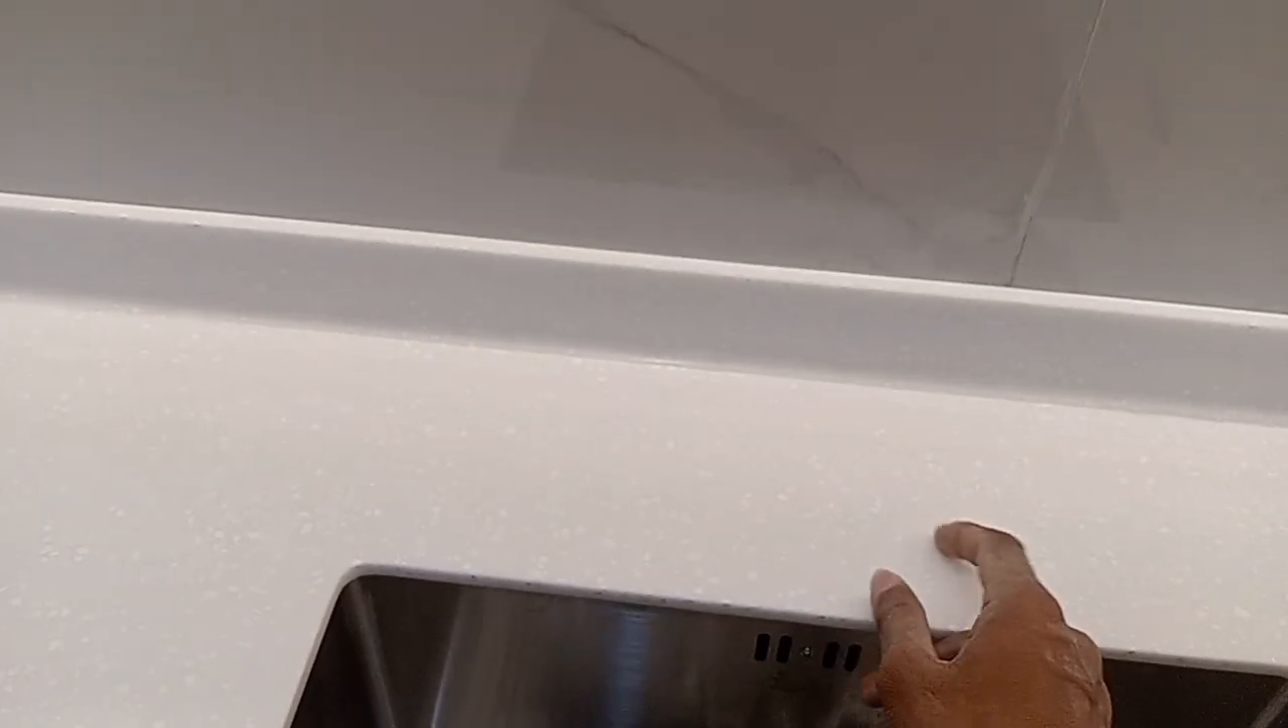Cuma kerannya nanti nyusul ya guys belum ada kerannya ya.